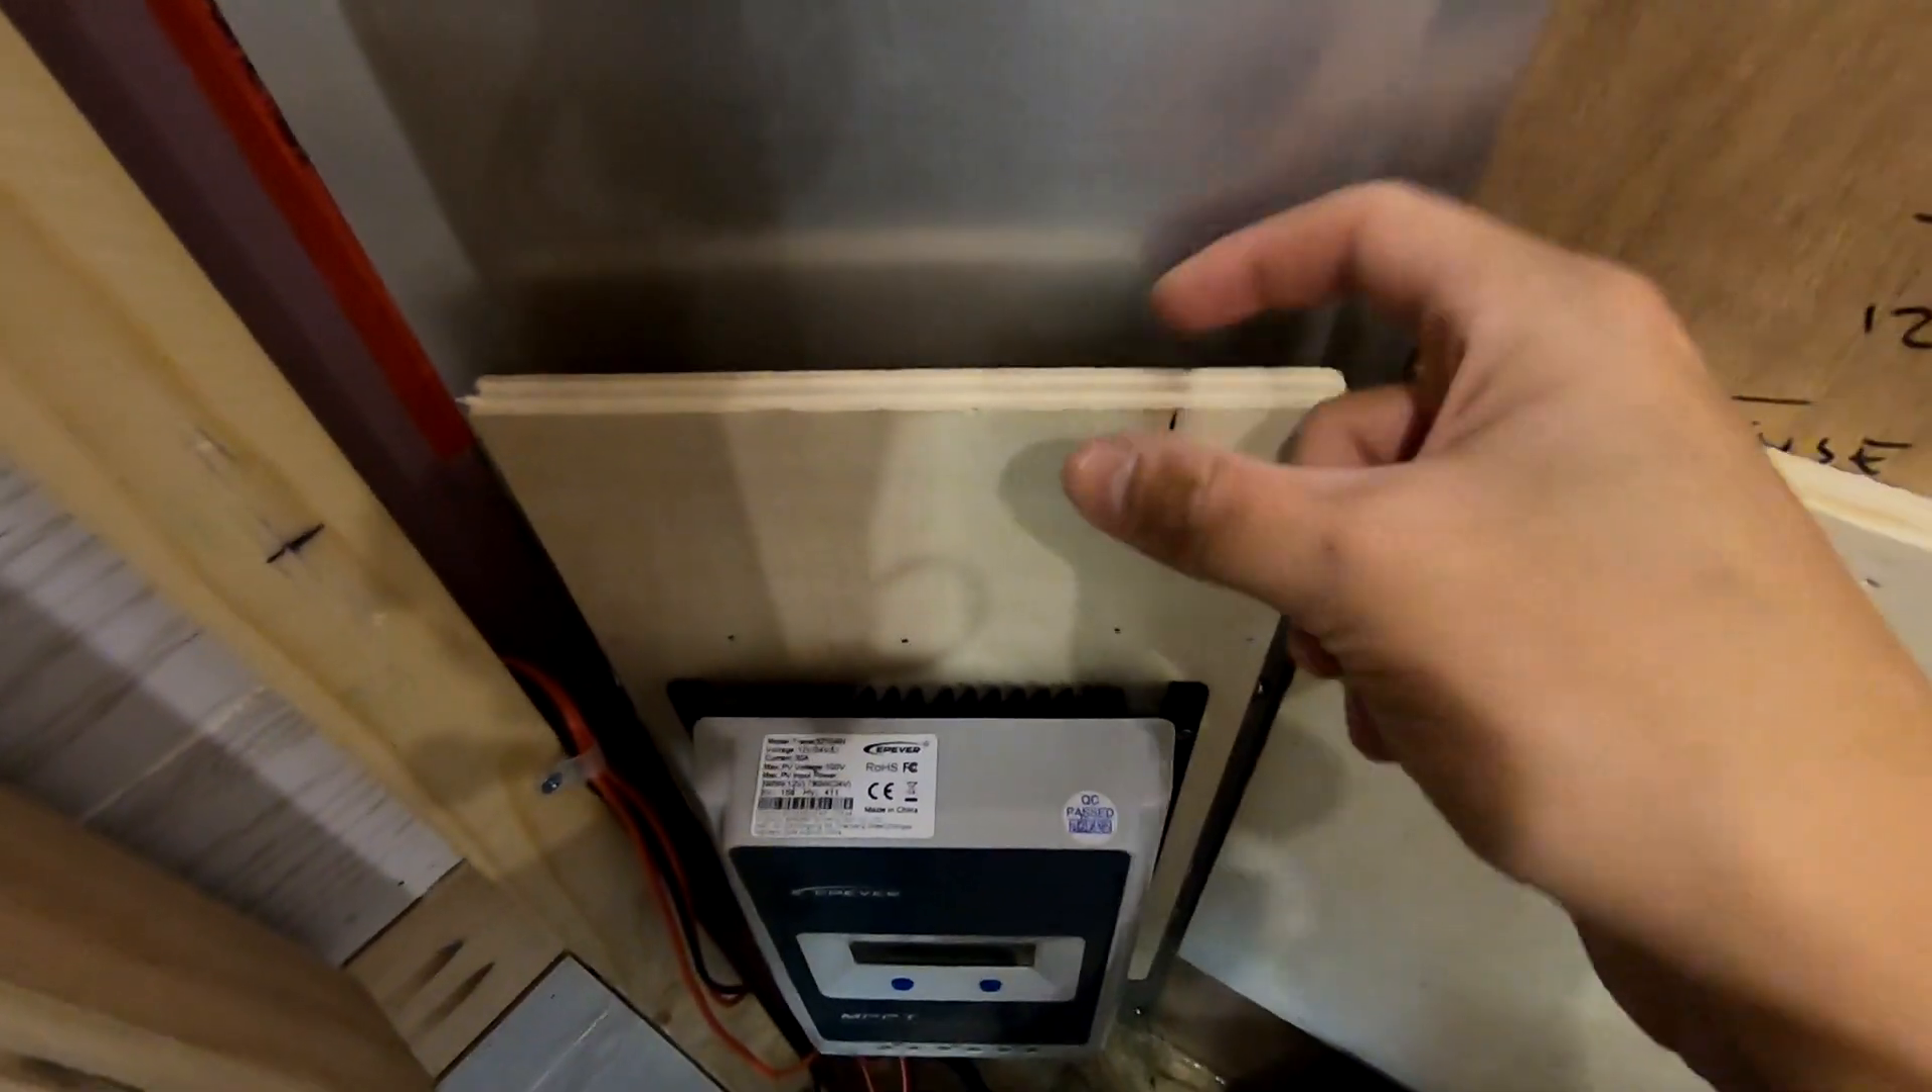You can see I've already gone ahead and mounted the charge controller.